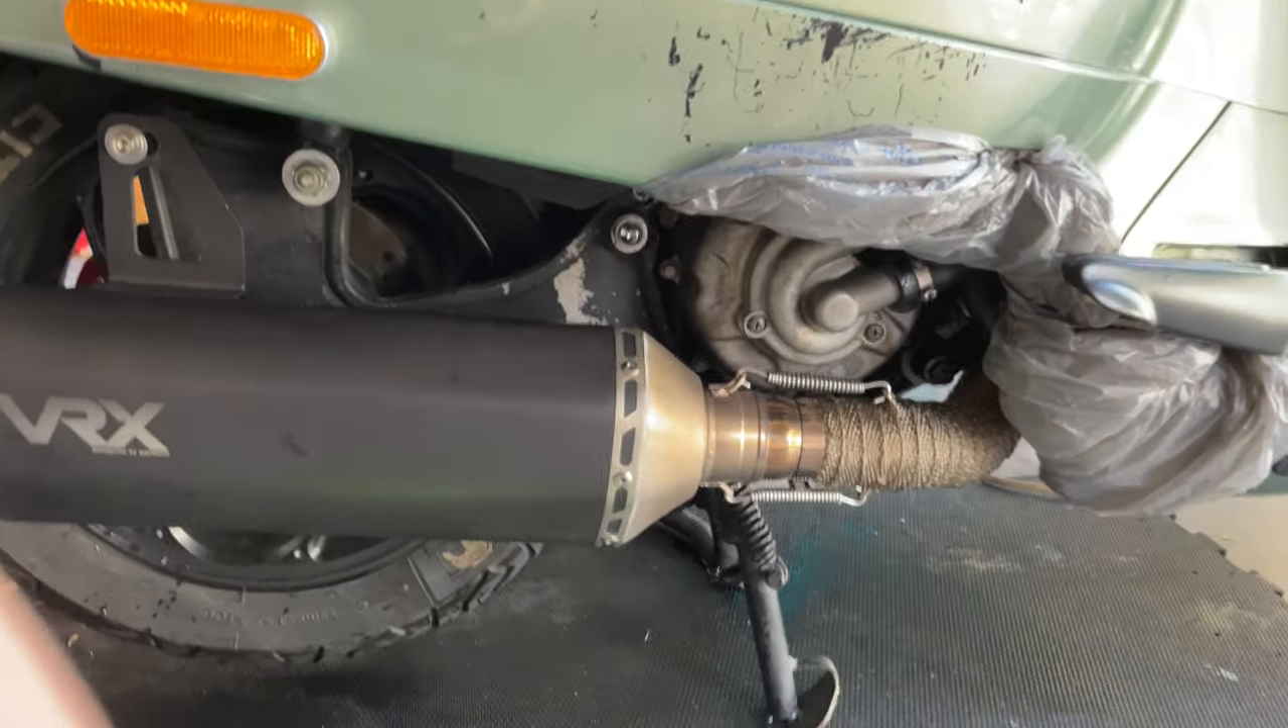We got the pipe on now we got ready to add our new coolant.